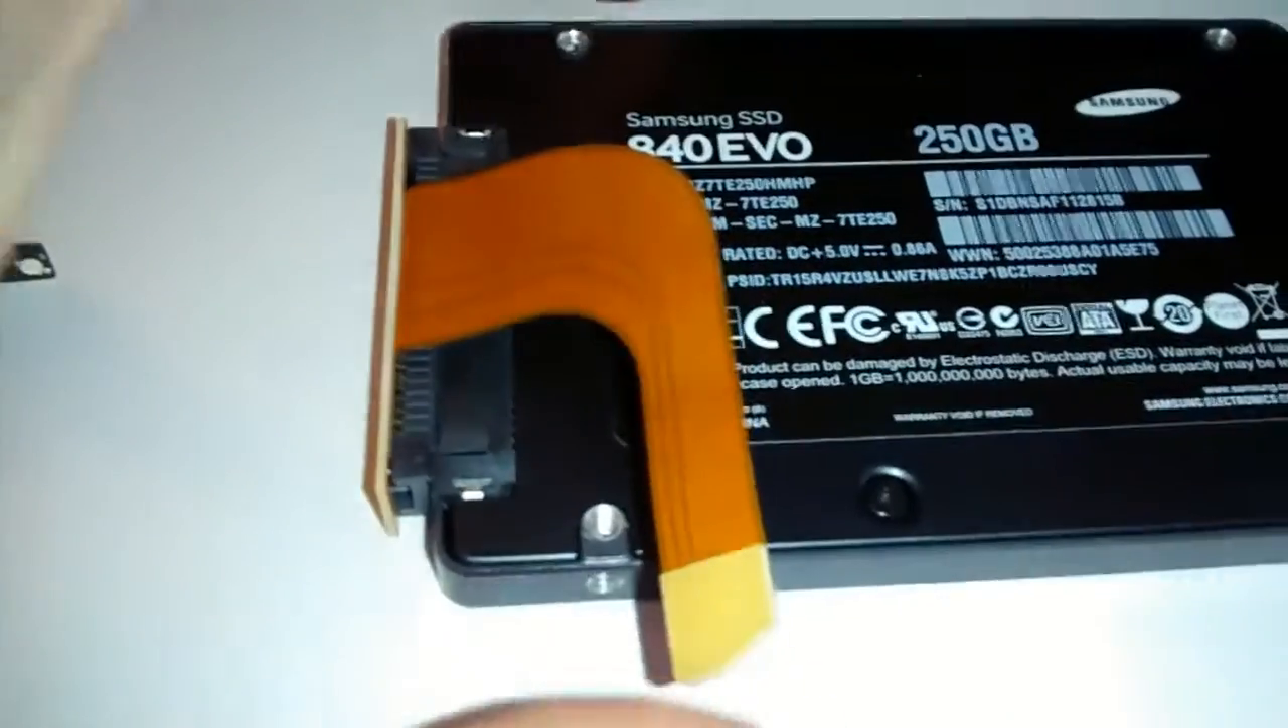I've fitted the new SATA ribbon cable to the SSD.